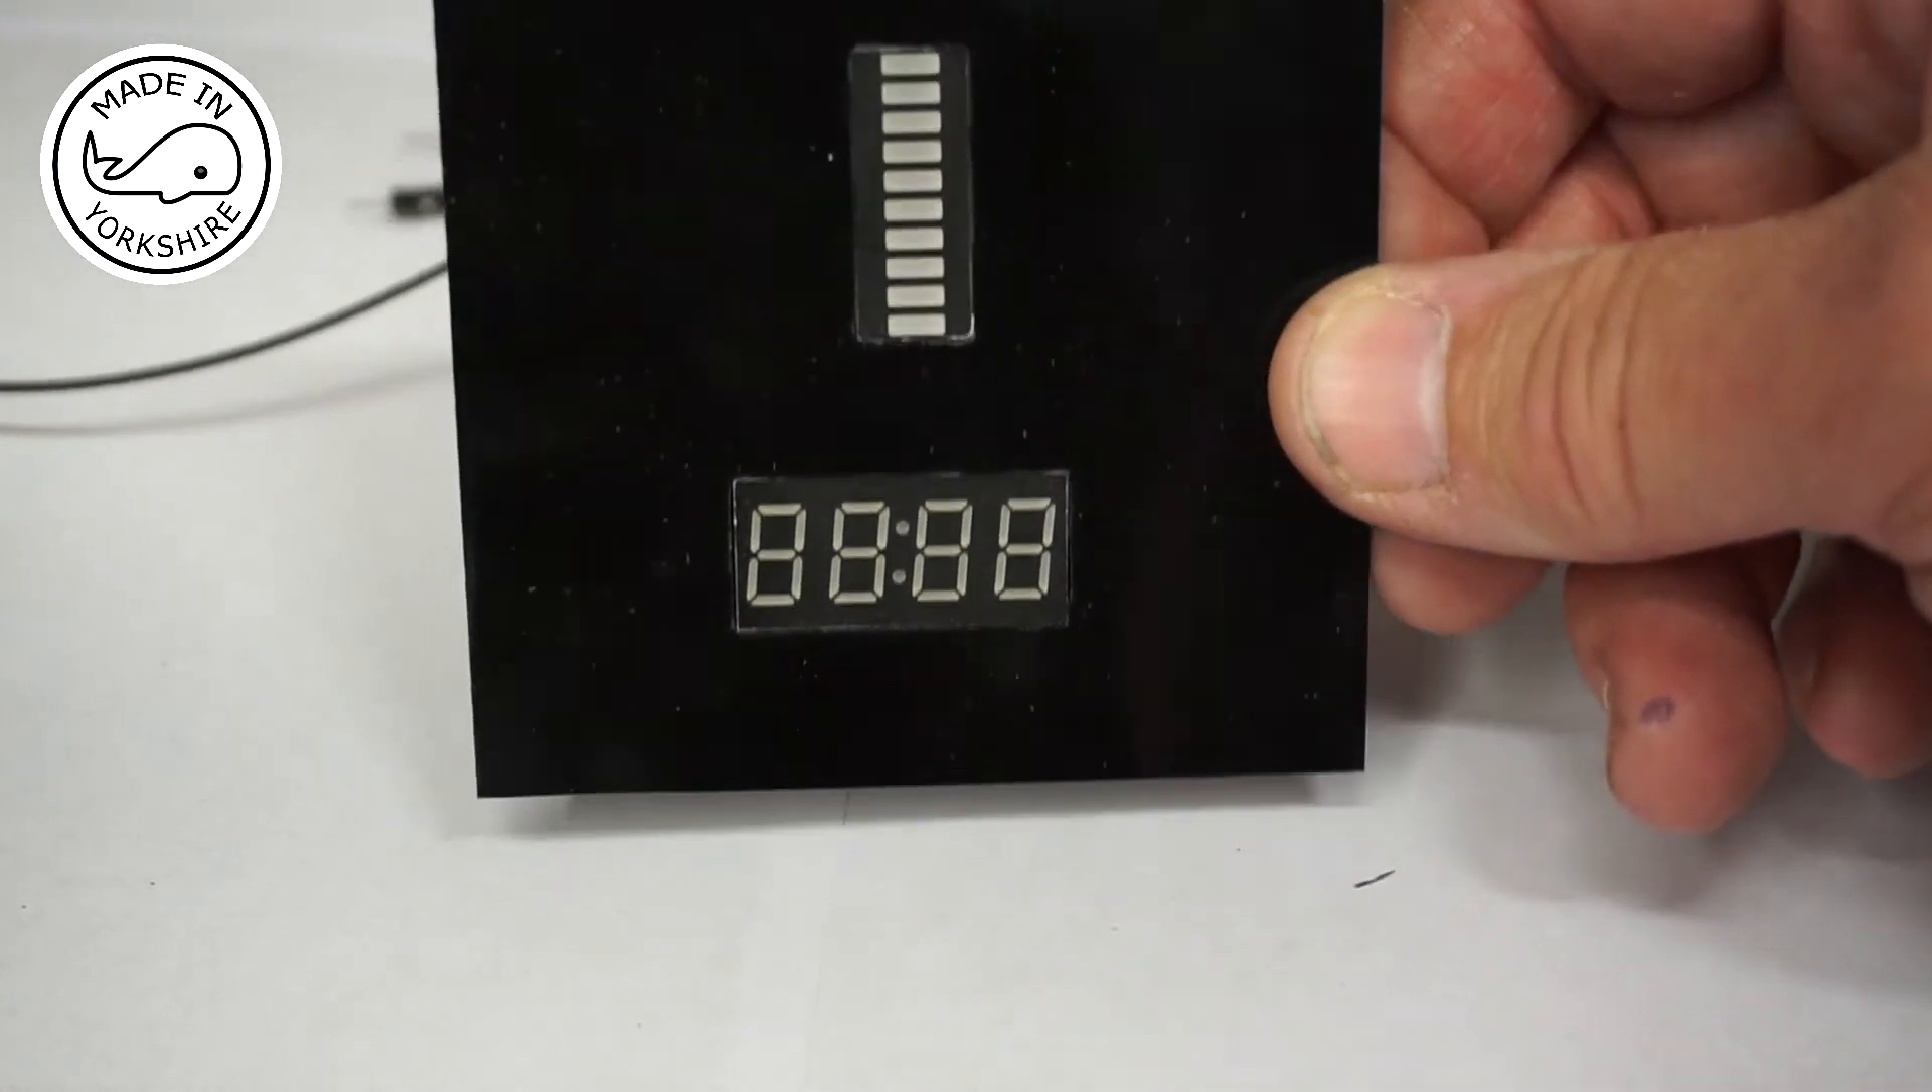So this is the front panel, so I've attached the LED array and the four digit display using super glue.